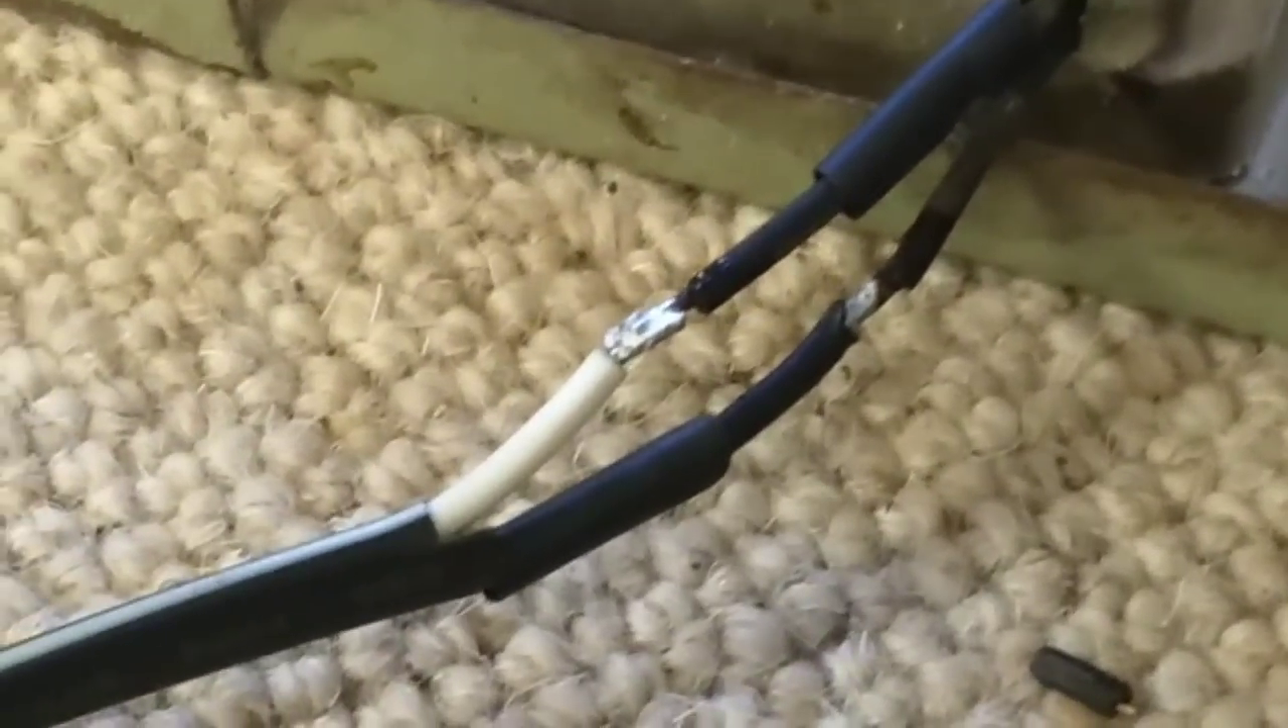All right, so, as you can see, I've got my wires soldered up together like that, staggered.